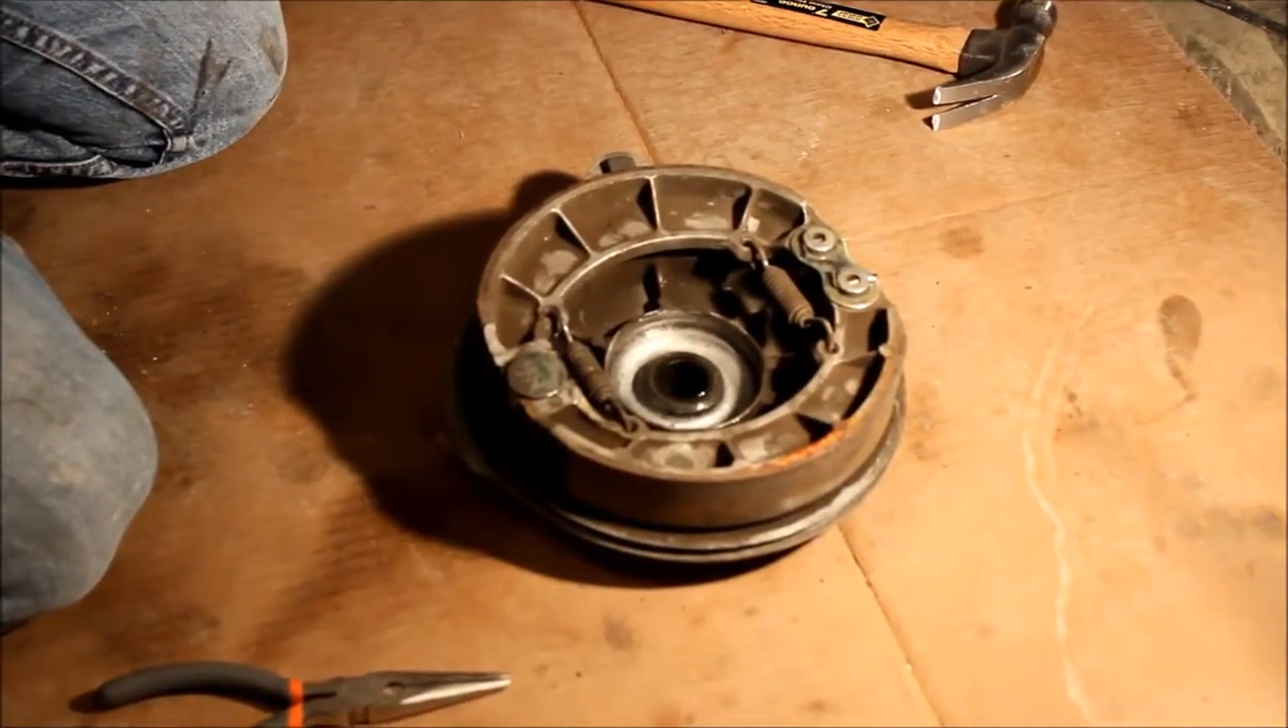Okay, so we've got our brake removed from the tire.